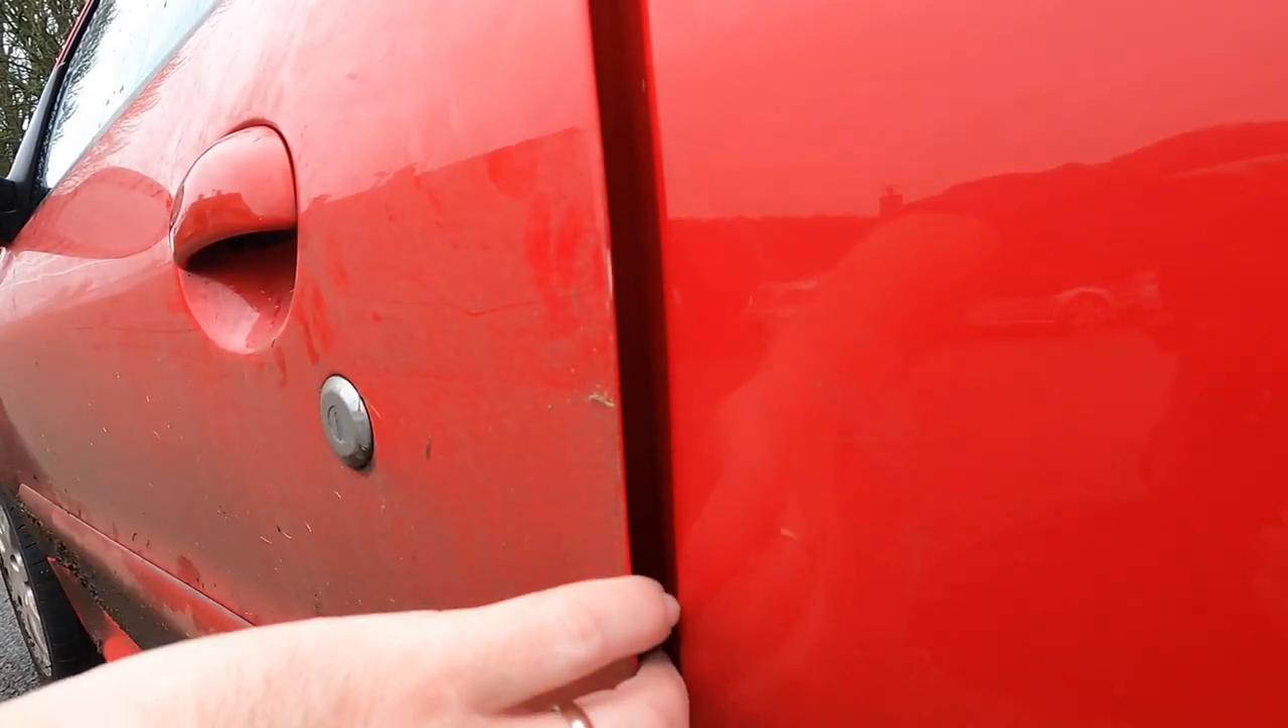You can see the door gap is enormous.